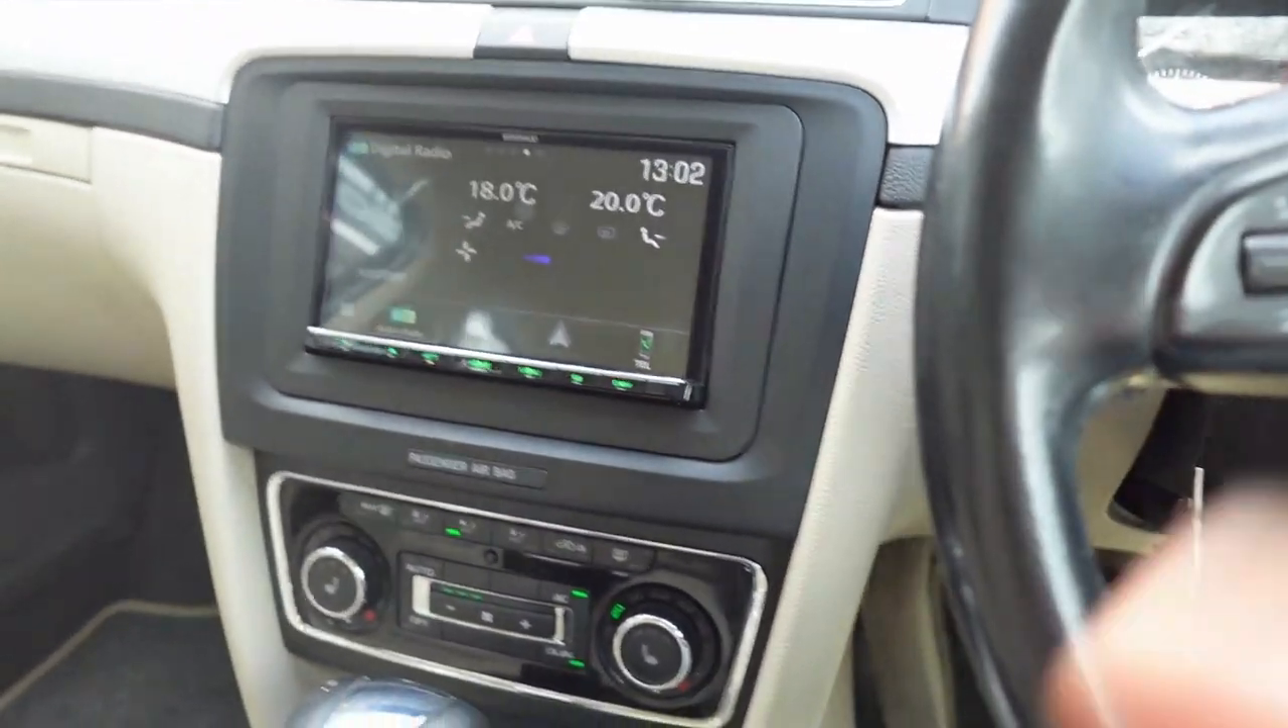This is it installed with a flush fit, matching matte black fascia, which fits perfectly in this interior.